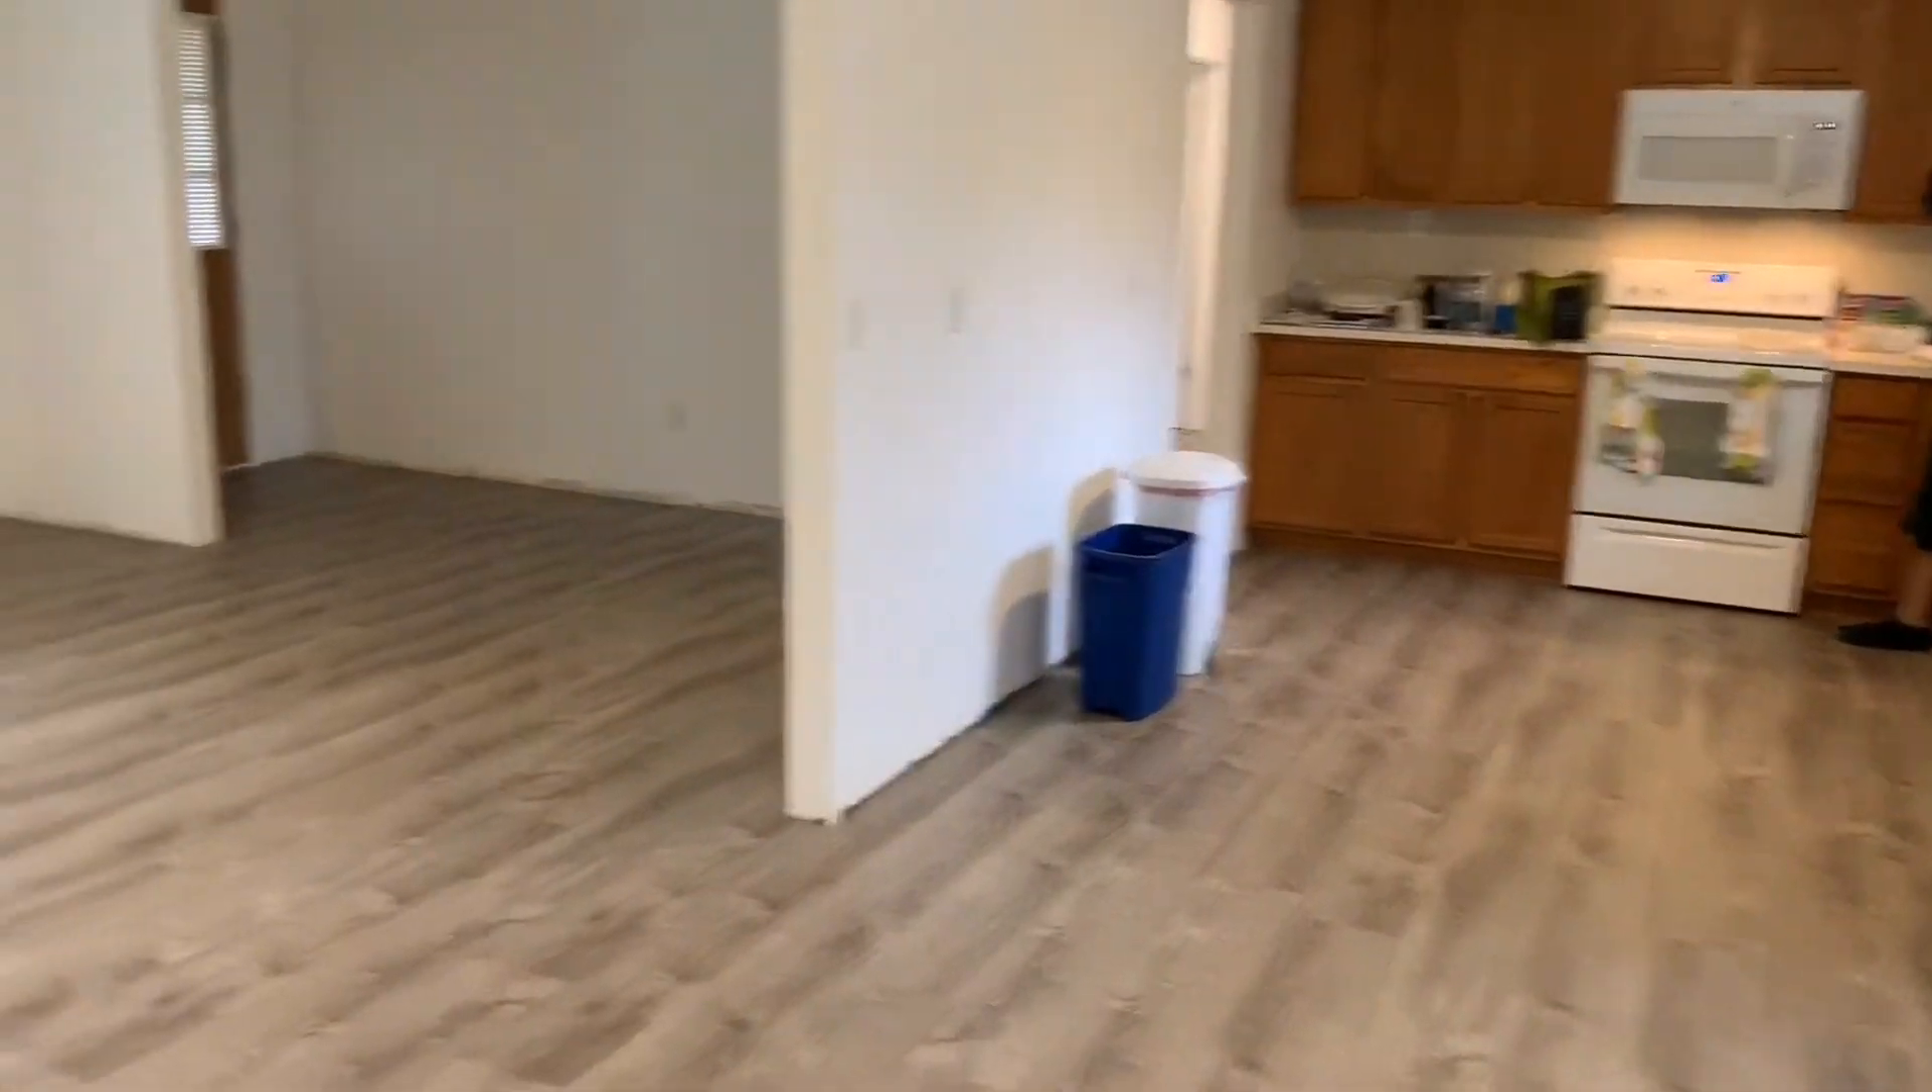And here's the final result of the floors you can see they're finished the walls are painted all we need now are the baseboards but this is the complete project.